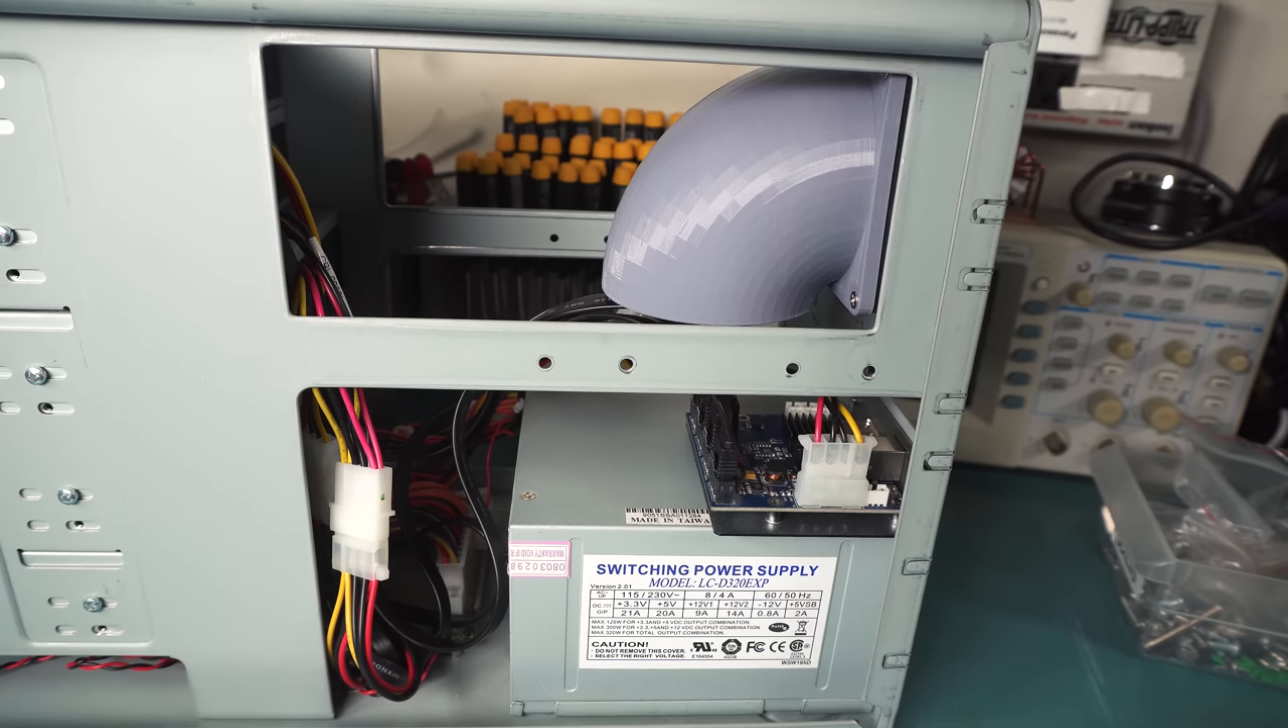Okay i've finished all the cable management and finished installing the nice little duct.